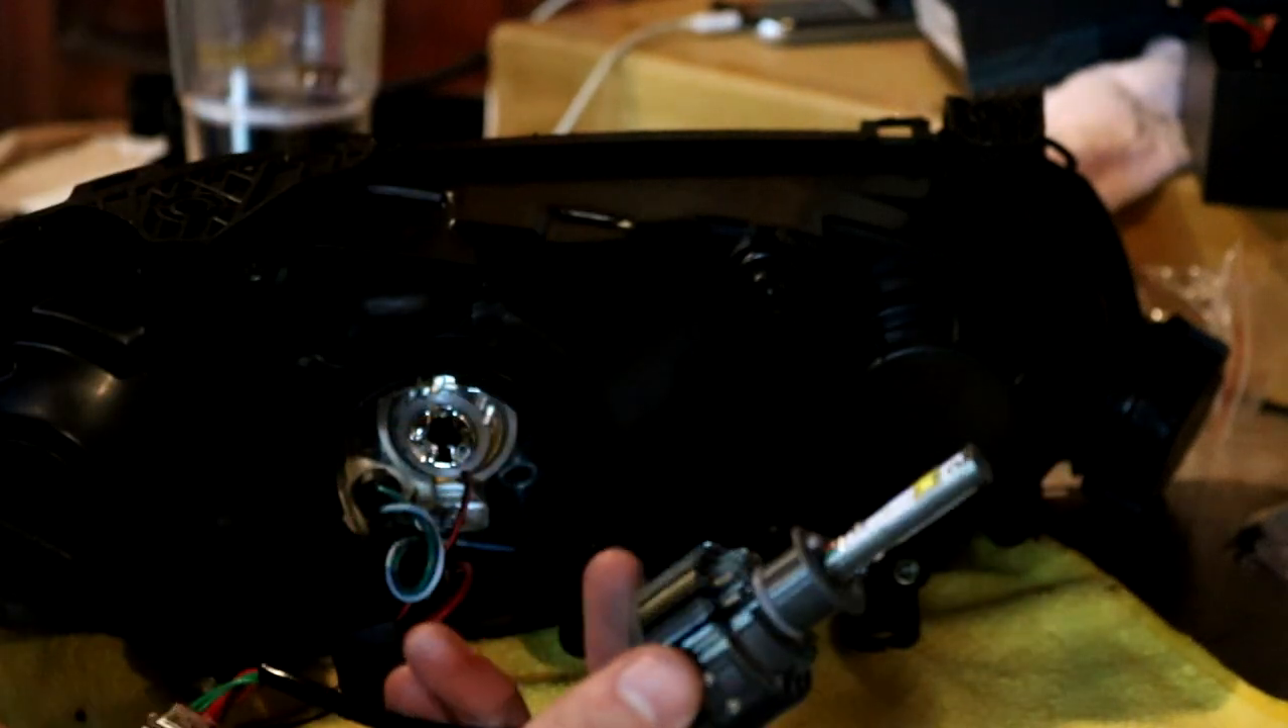Now, we just have to put the HID bulb in.